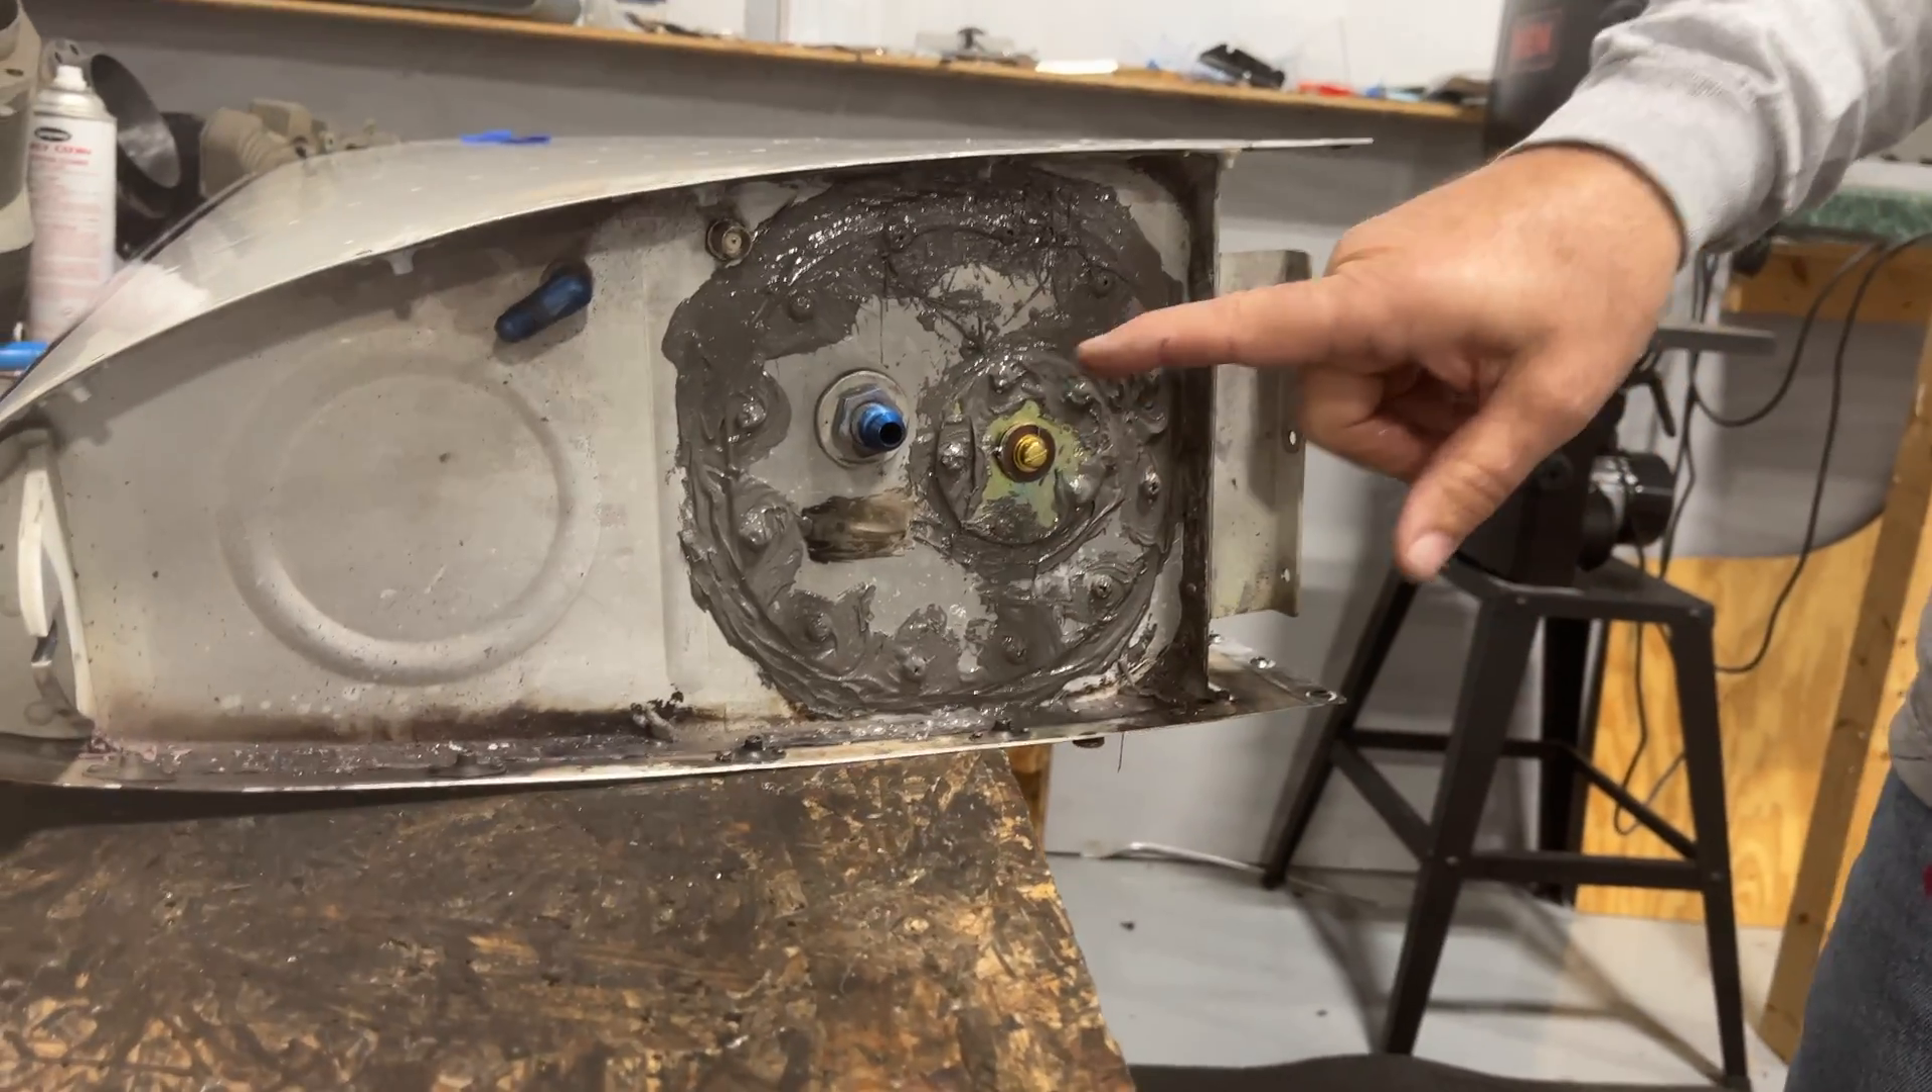You can see here, we've got the plate in. Pro seal everywhere. The new float sender in.